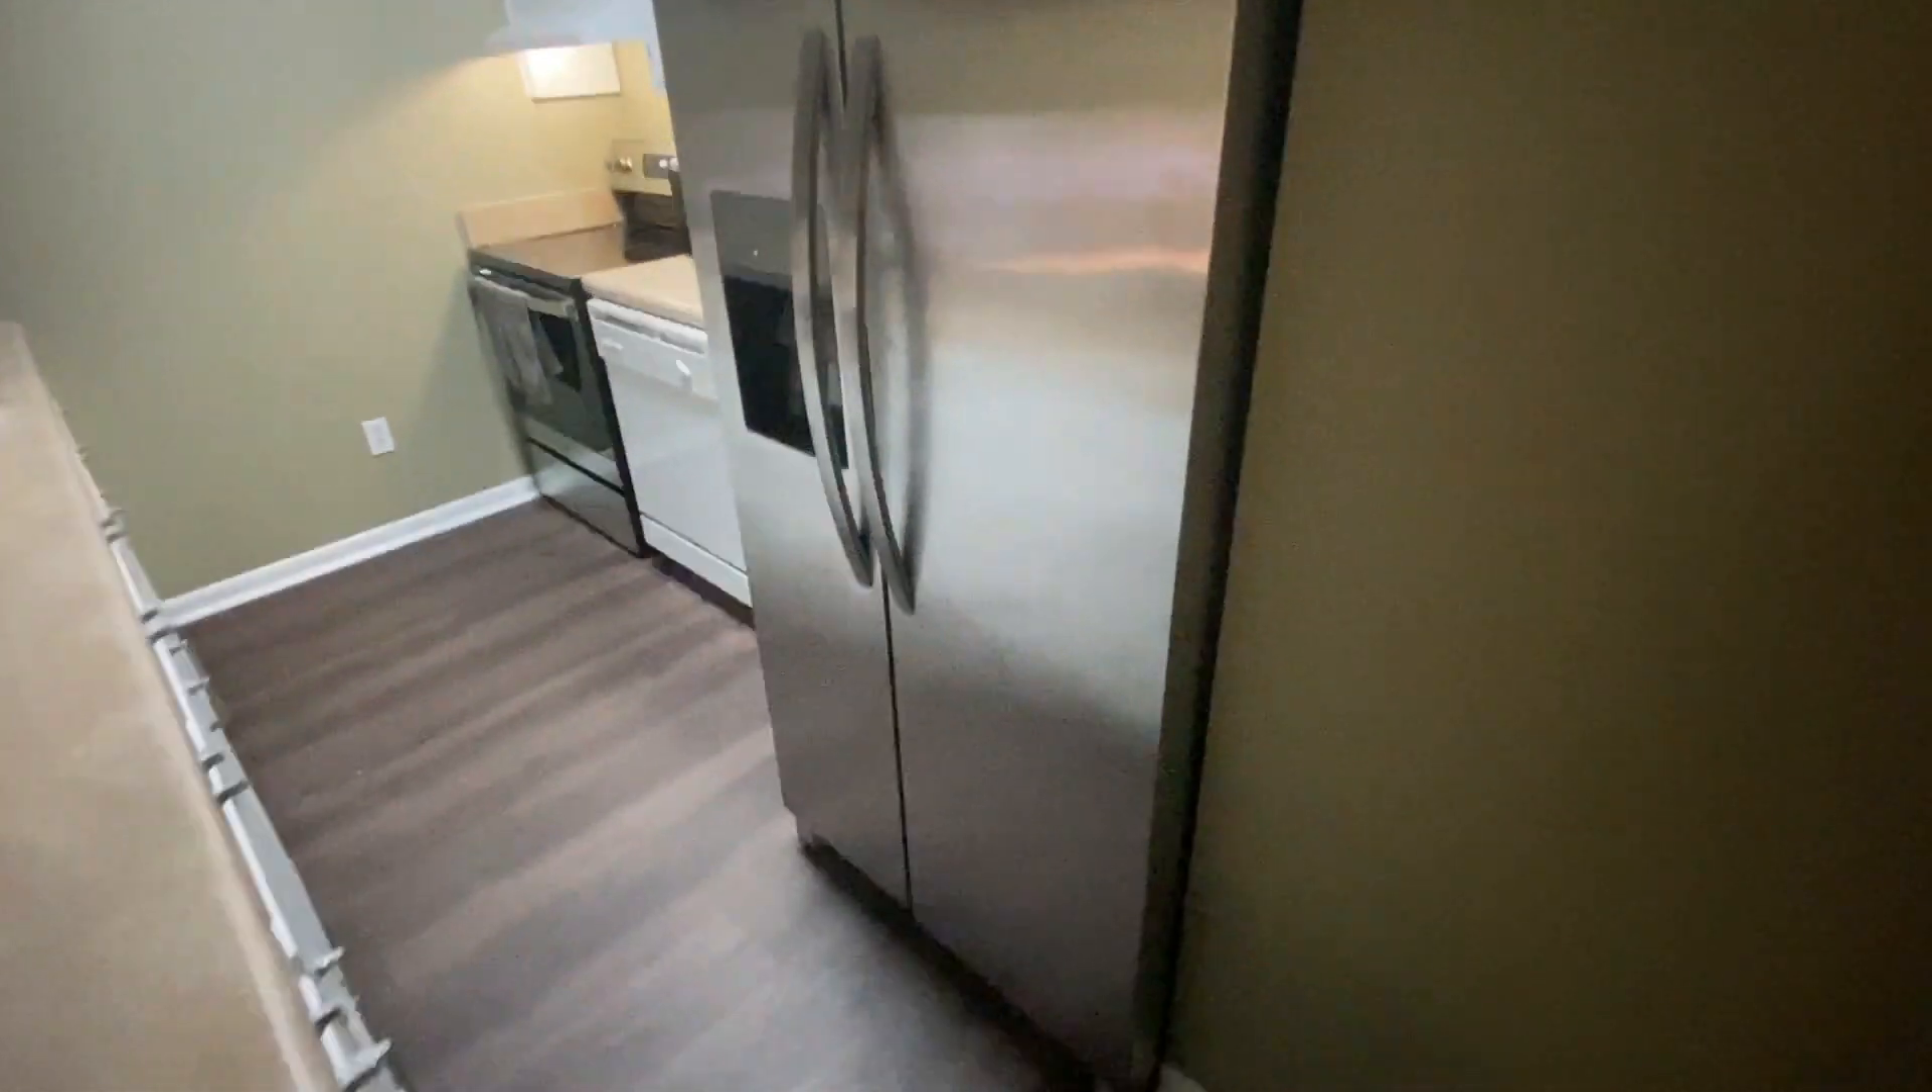We got this fridge um it sticks out further than we were hoping.